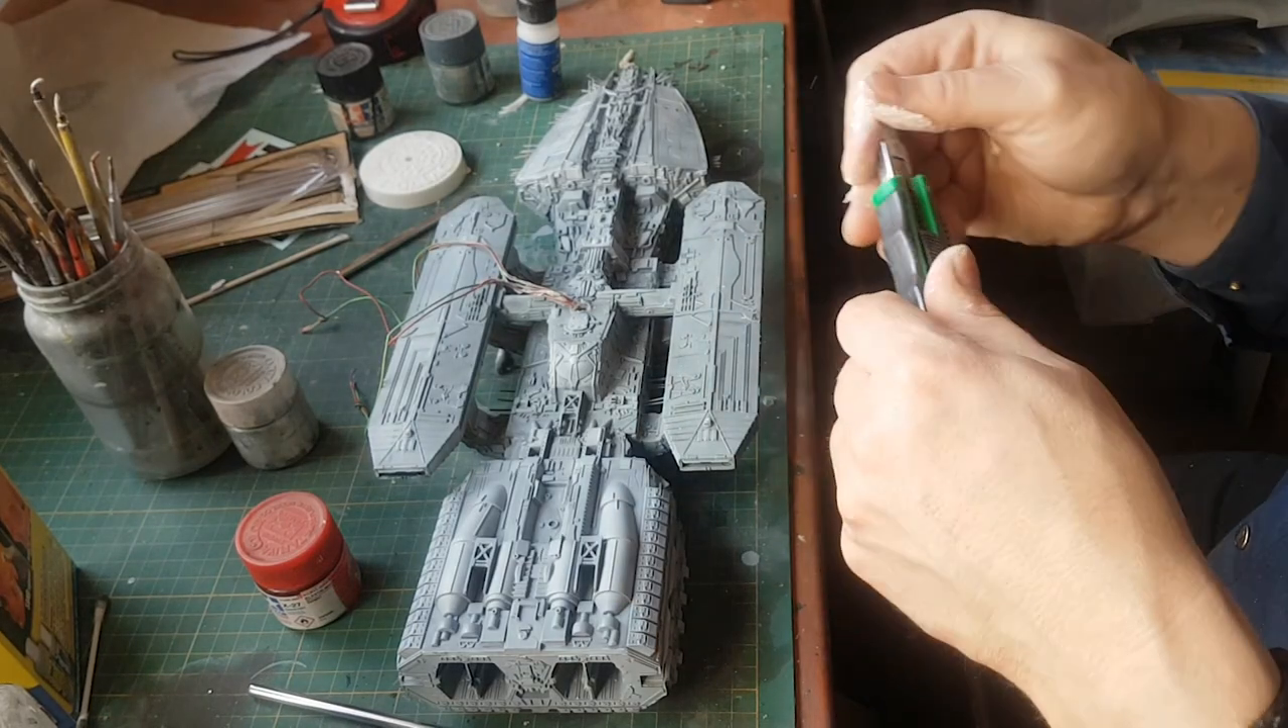Of course I still need to add the decals.